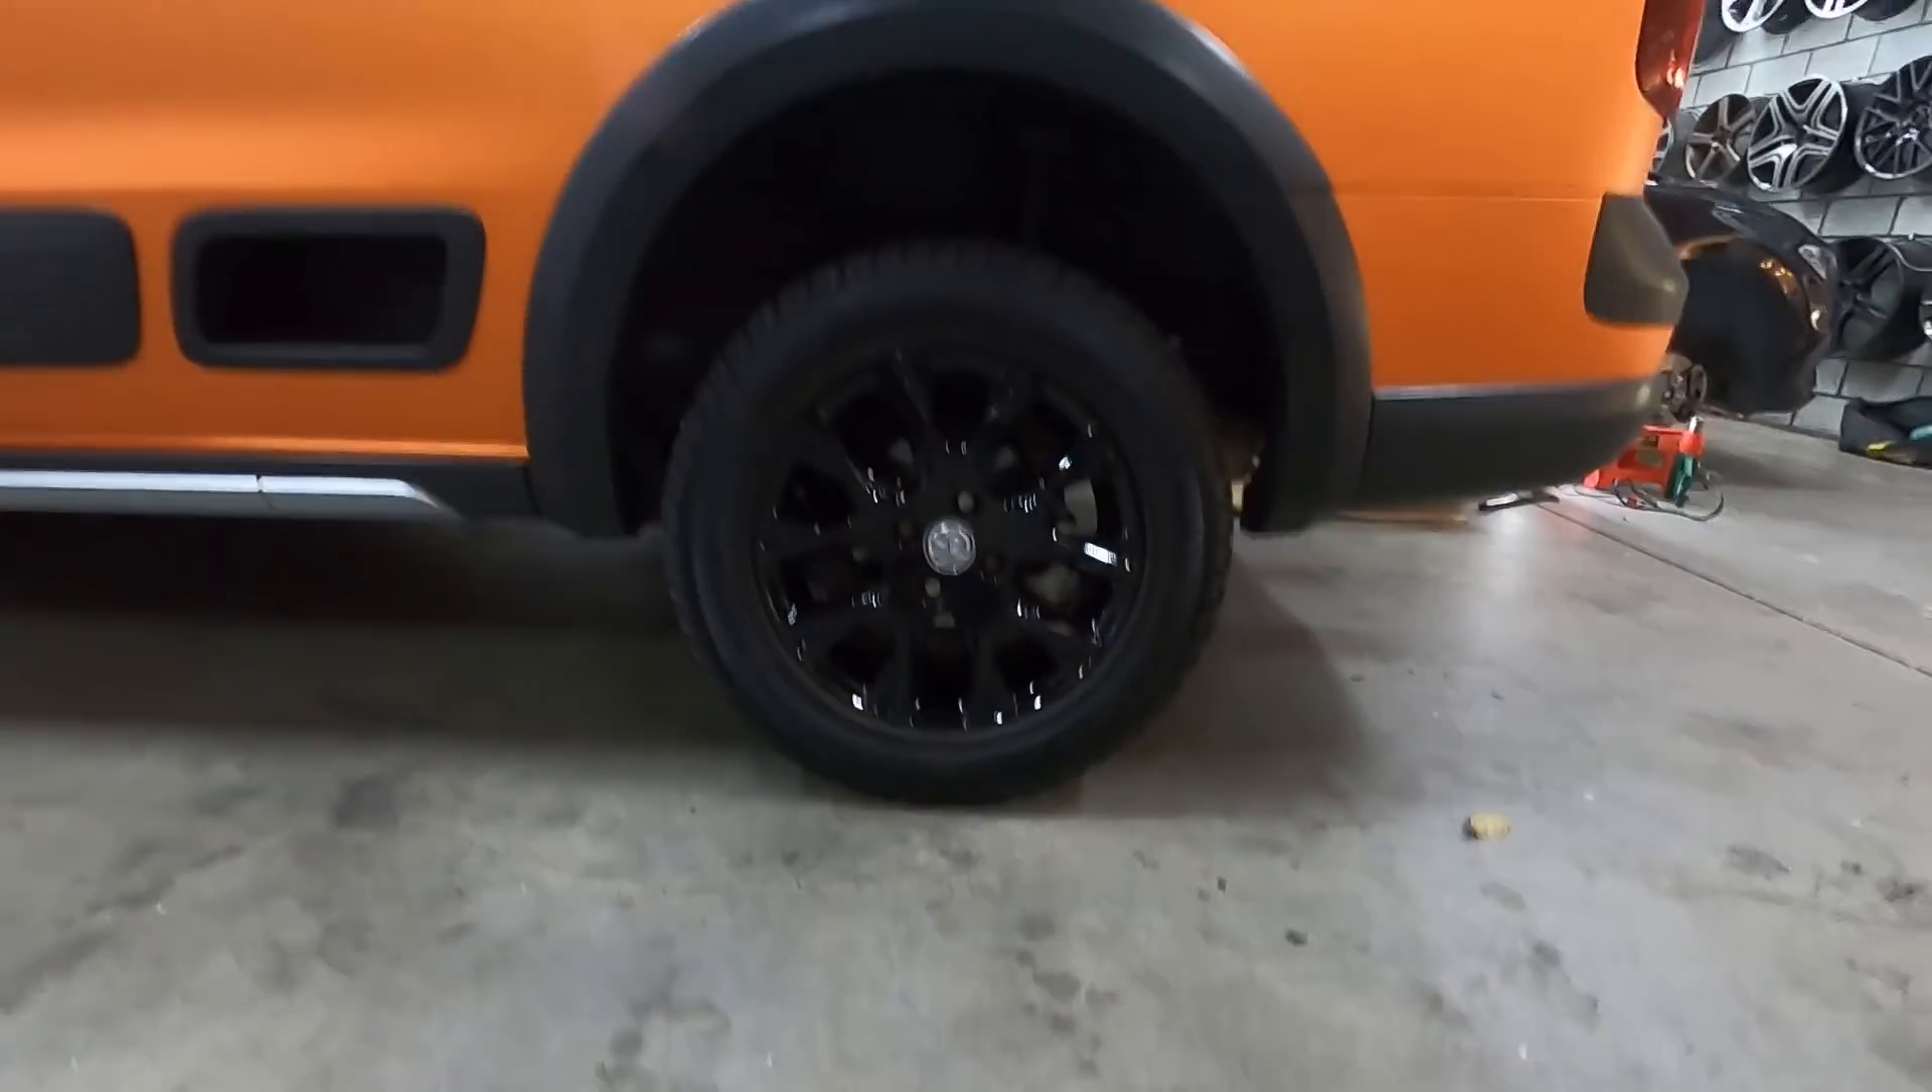Aqui, olha, as rodas já estão pretas, olha. Rodinha já está no lugar, preto brilhante.